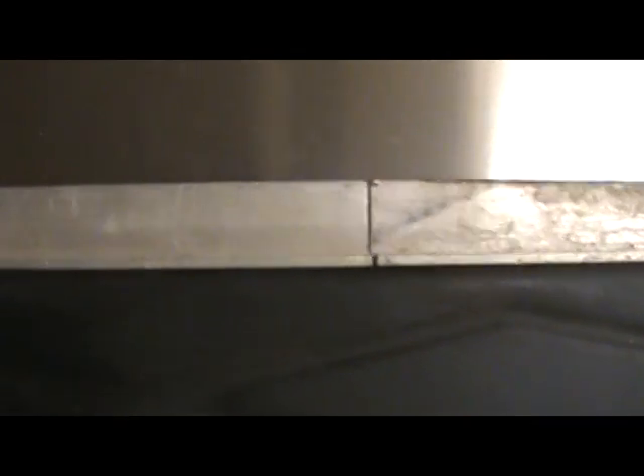For example, the joint in this modular straight edge here, you can see there's a slight irregularity there.